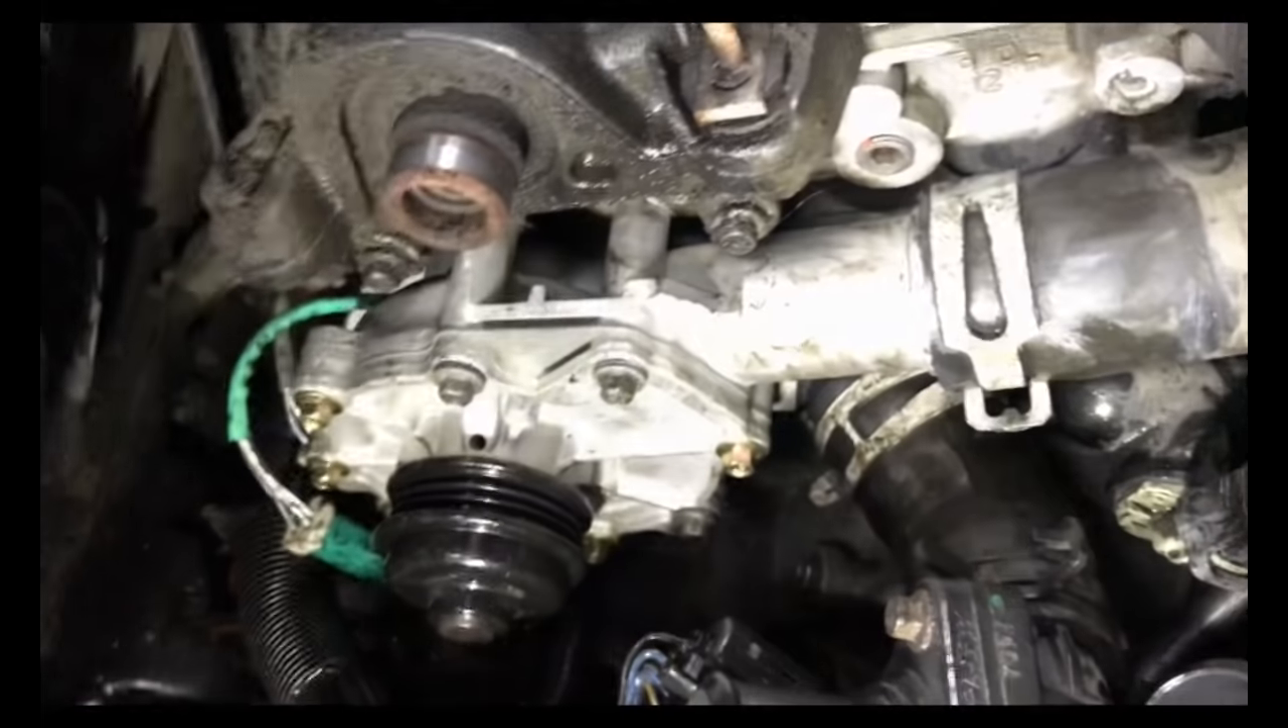Here's the pump back in place.